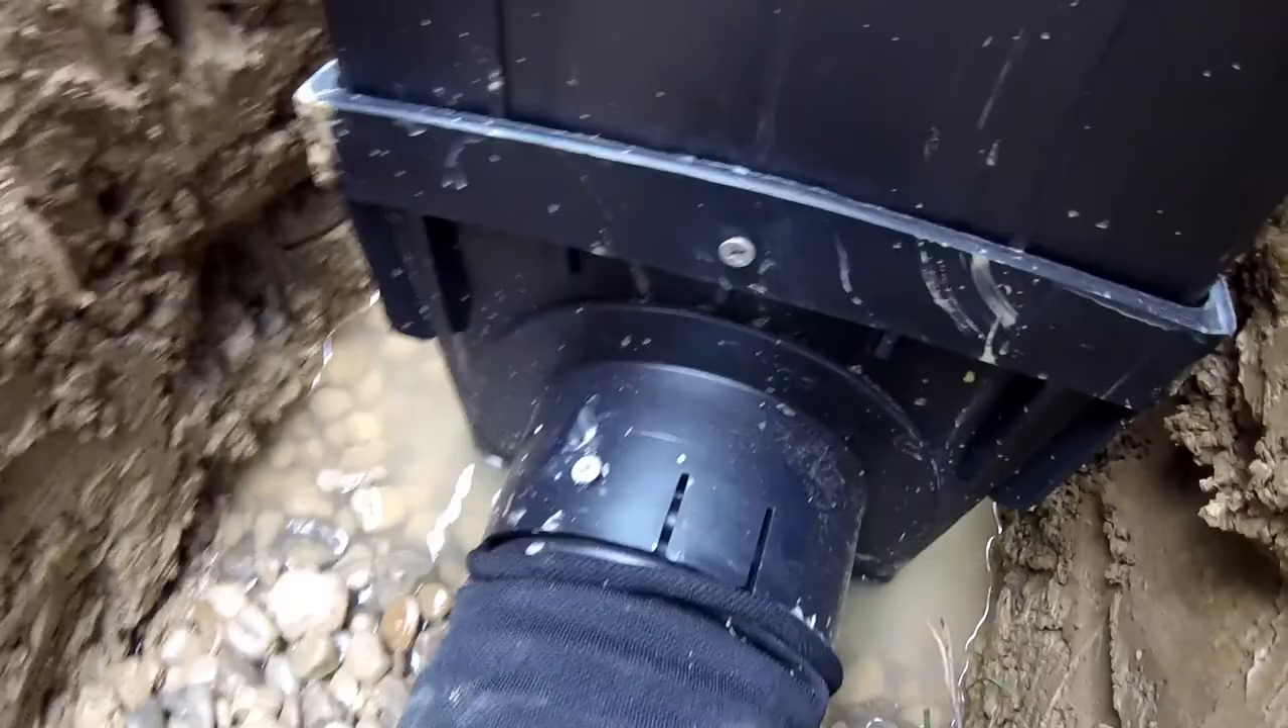And you'll notice everywhere that I have a connection where the pipe goes into a fitting, I put one screw in.